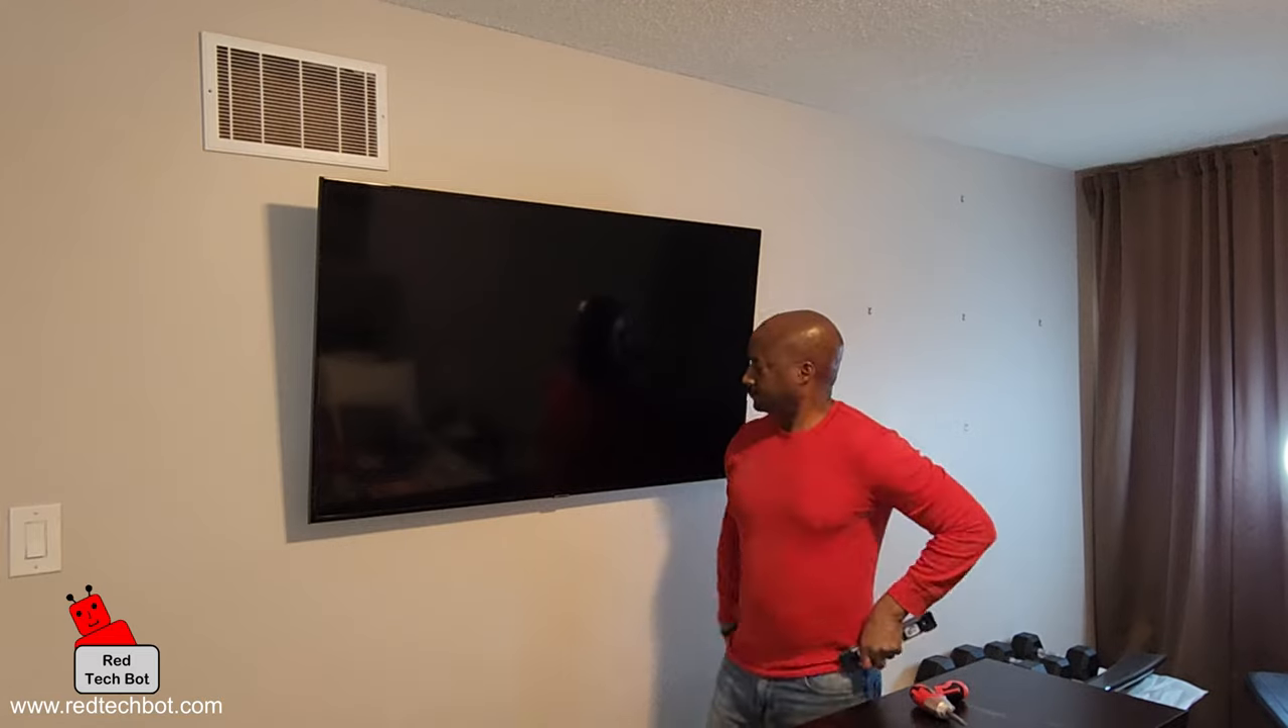And as you can see the TV's in place and I'm just going to verify that everything is level with the little spirit level there.